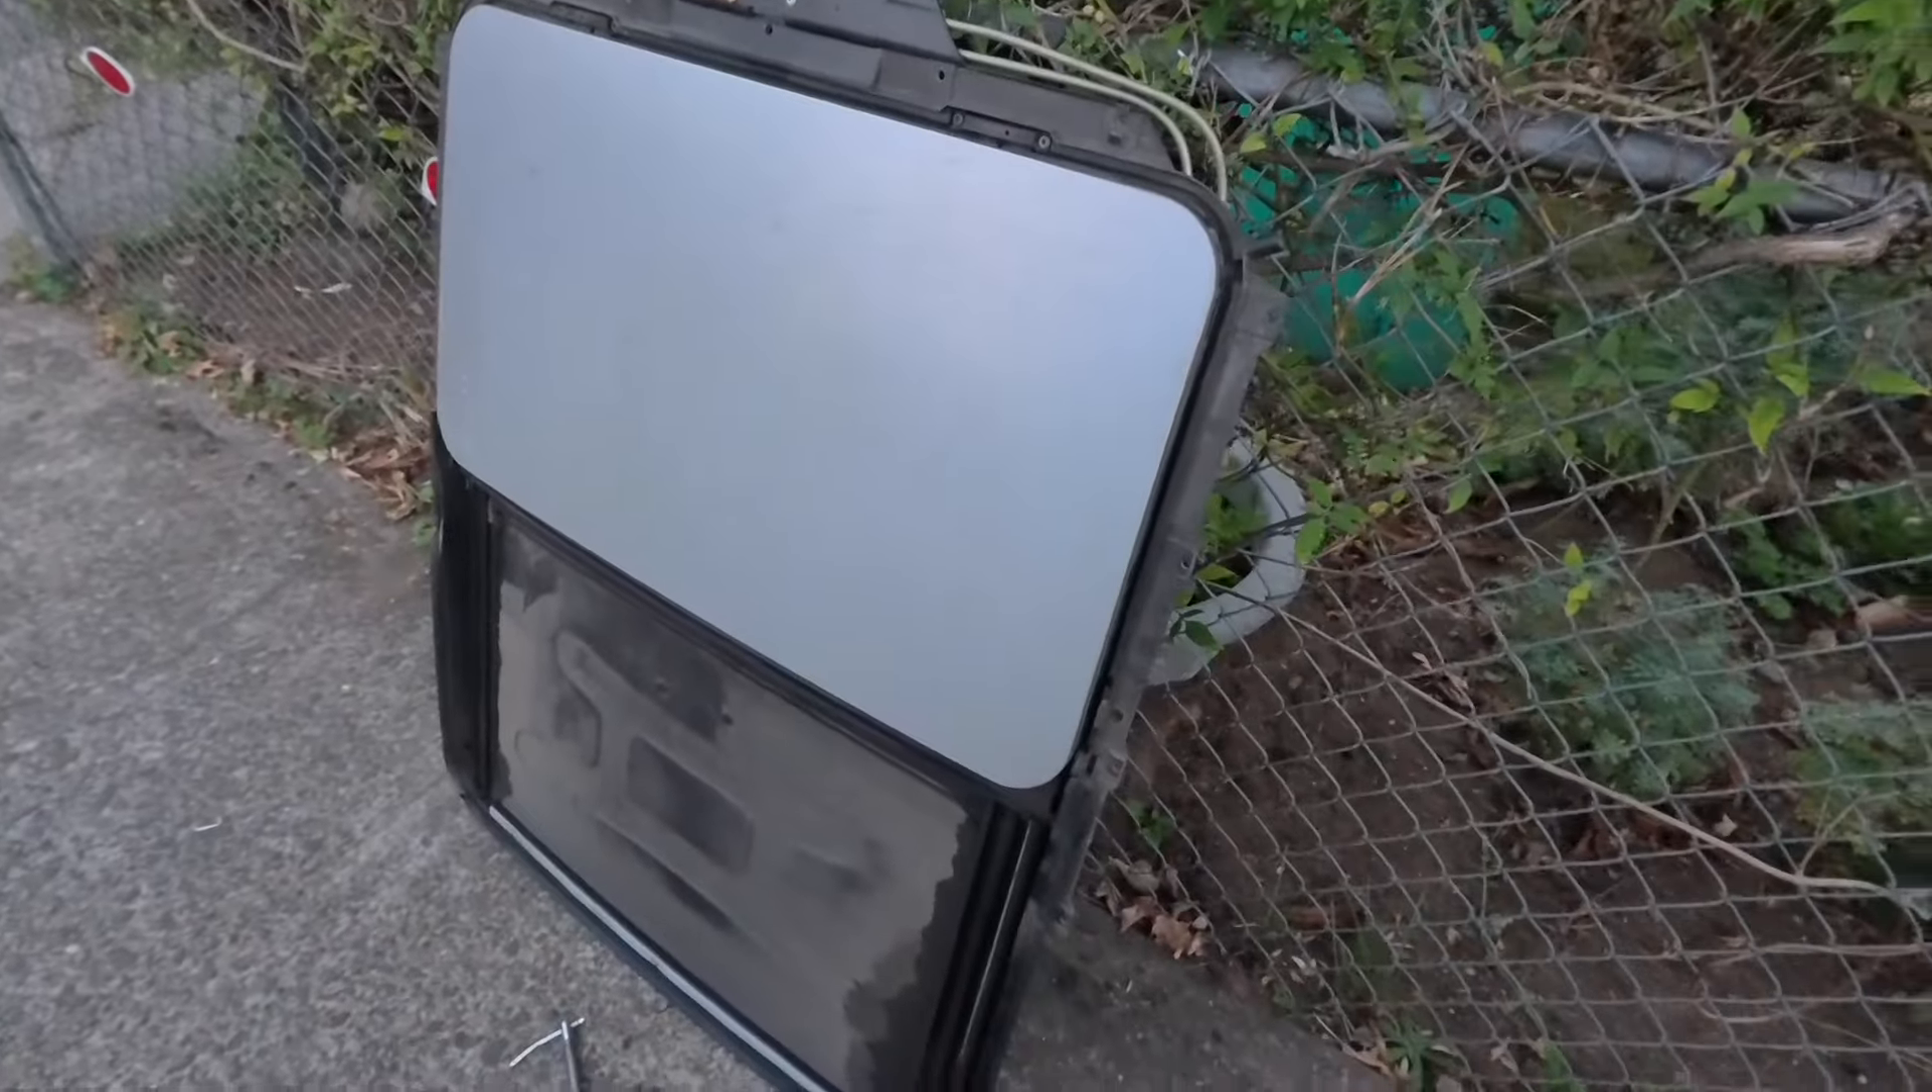Alright, so I got the sunroof out.